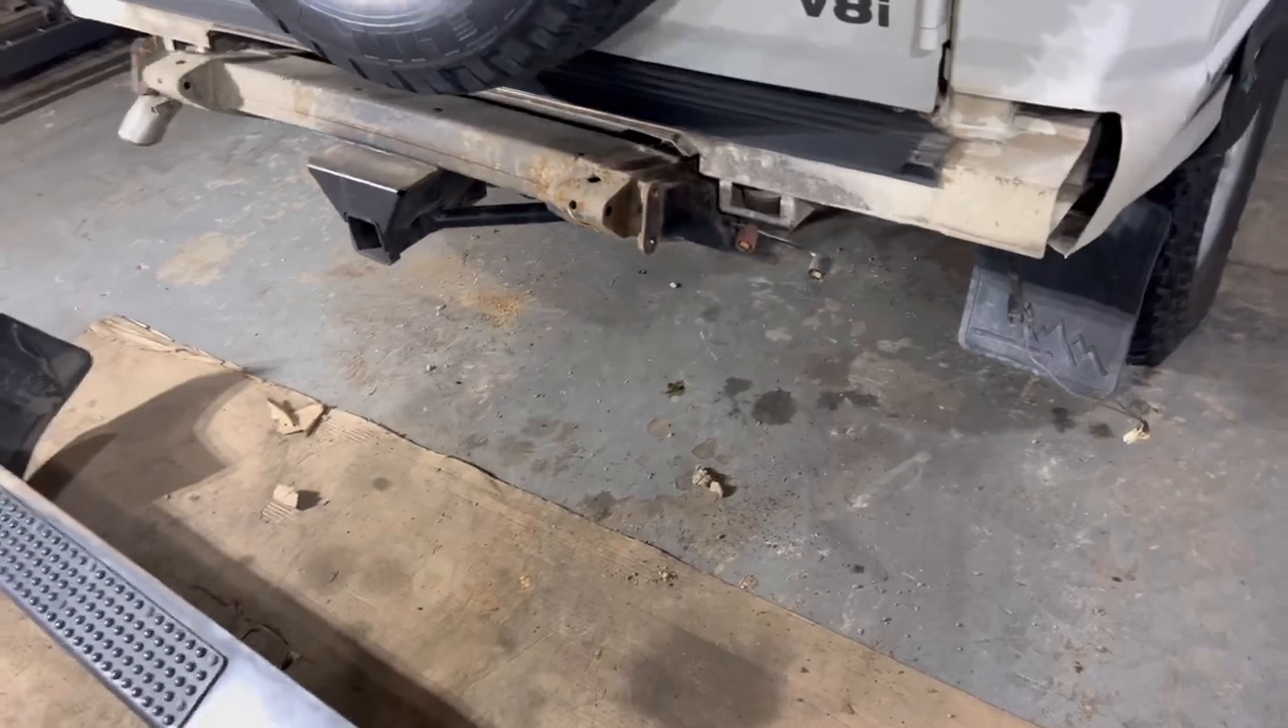Now the entire rear bumper has been removed.